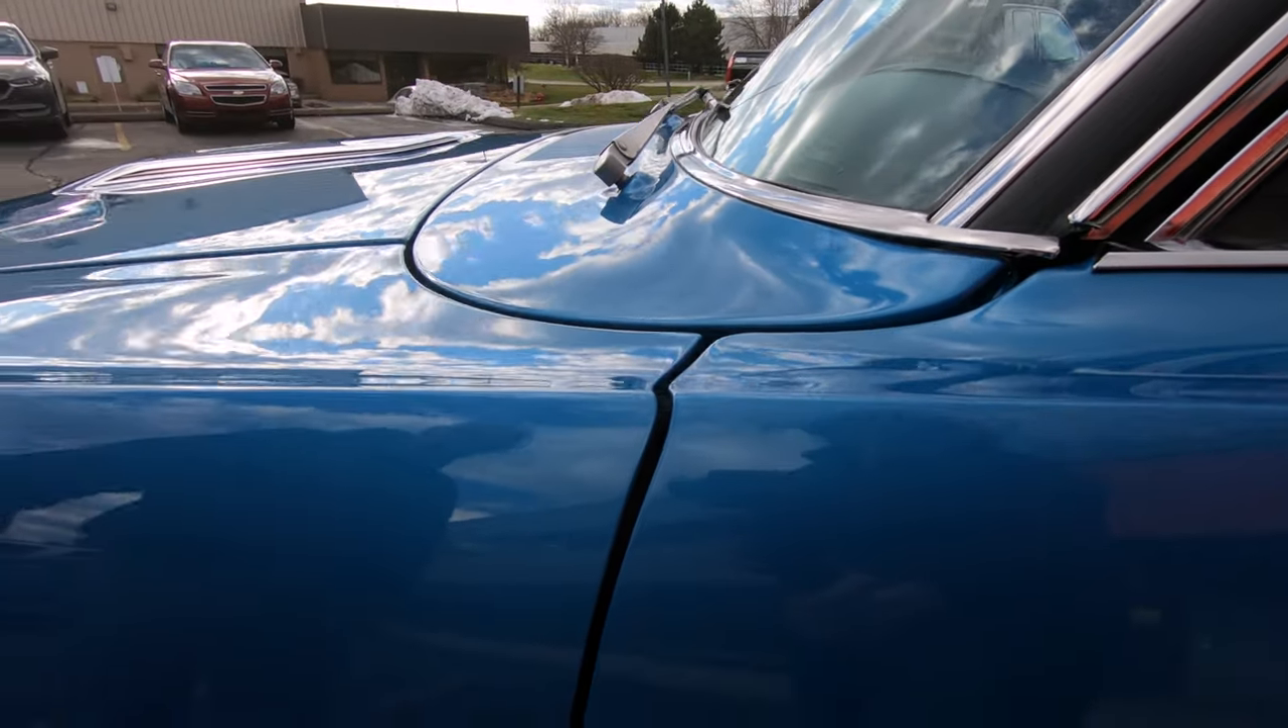All the gaps look good. I see the gaps on the door right here looking sweet. The door's nice and flush with that front fender.